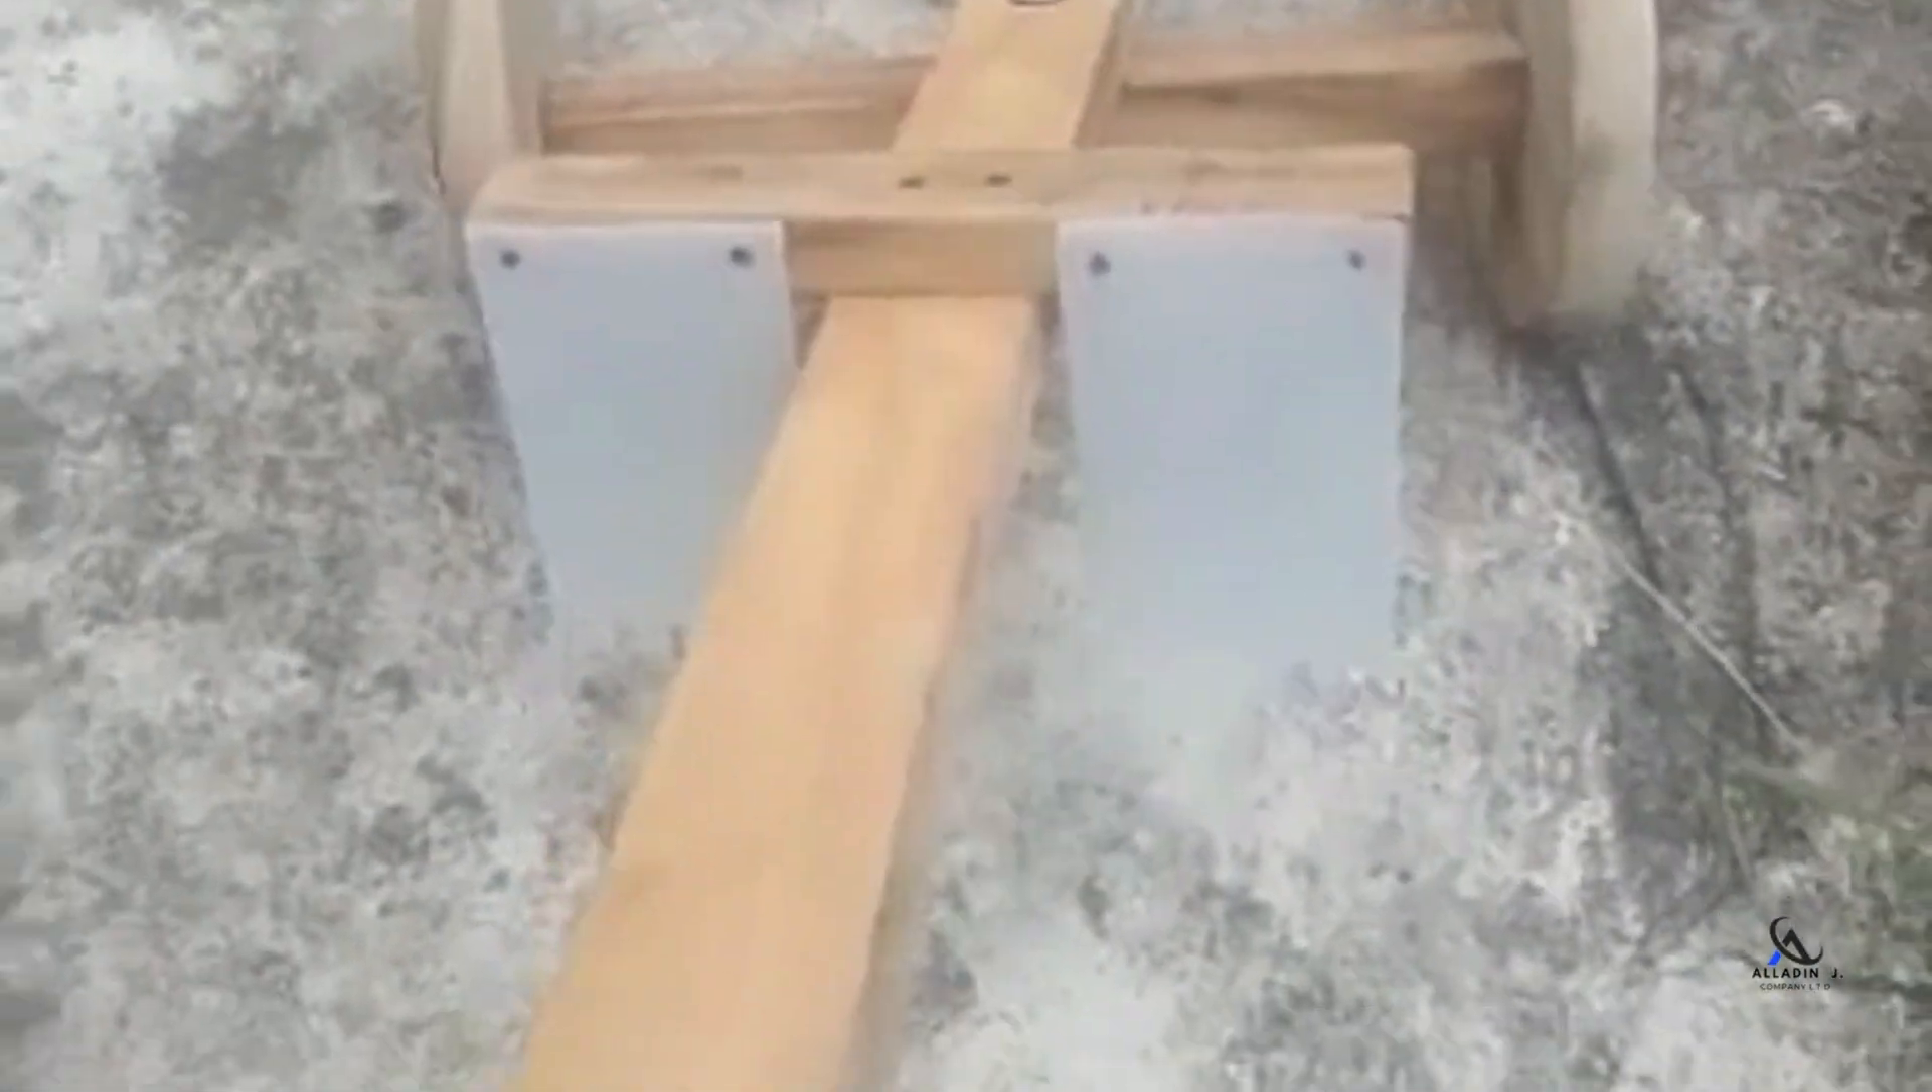Okay so now we have attached our mudguards to the frame of the push cart.